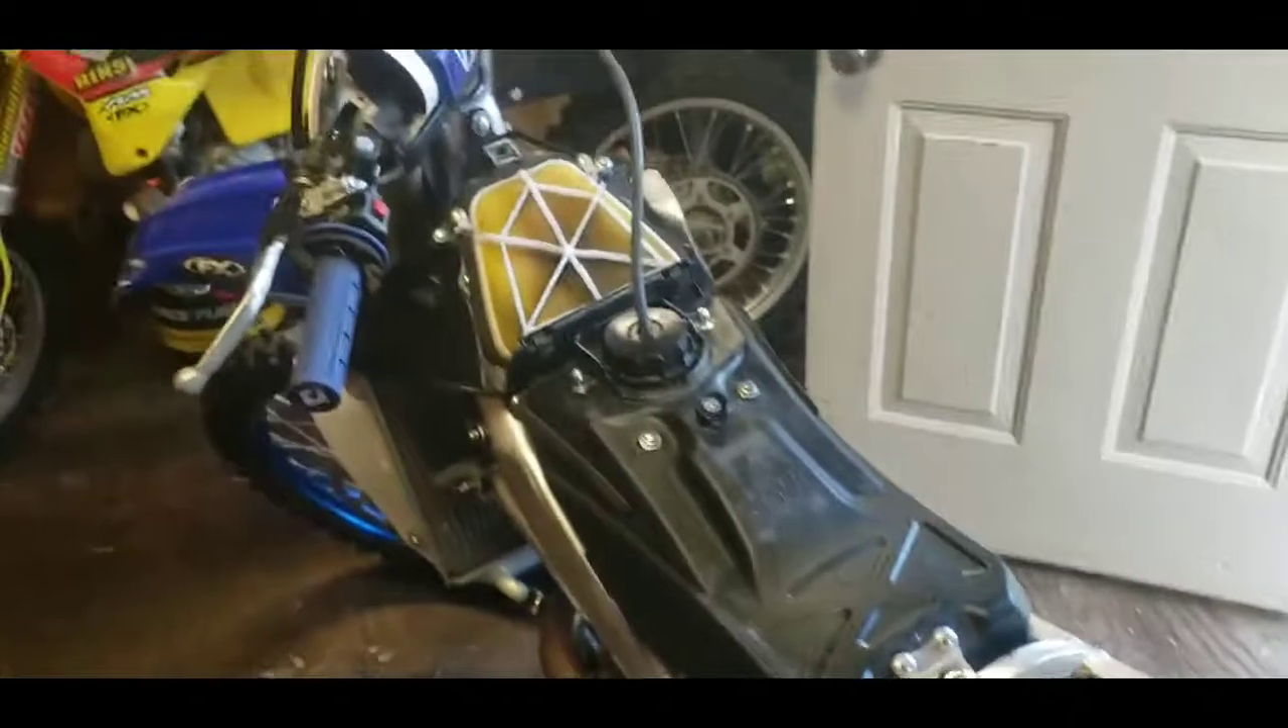As you can see we got the bike partially taken apart I took off some of the plastics.